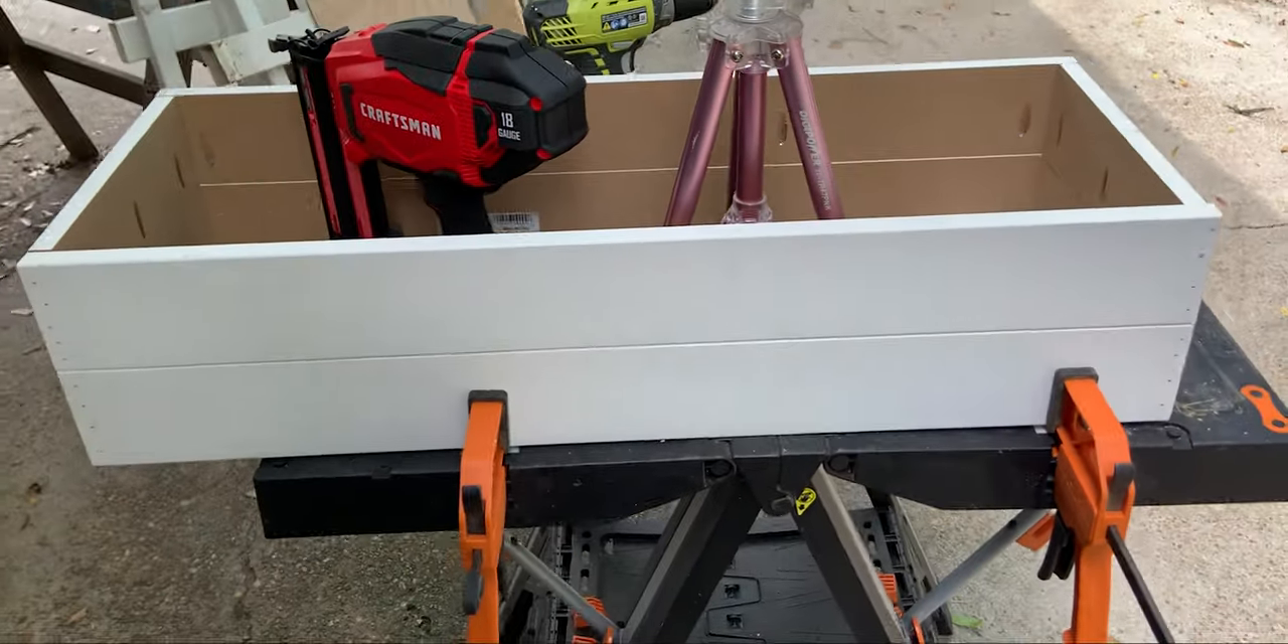And now we have a box. So now we're going to do the top and the bottom.